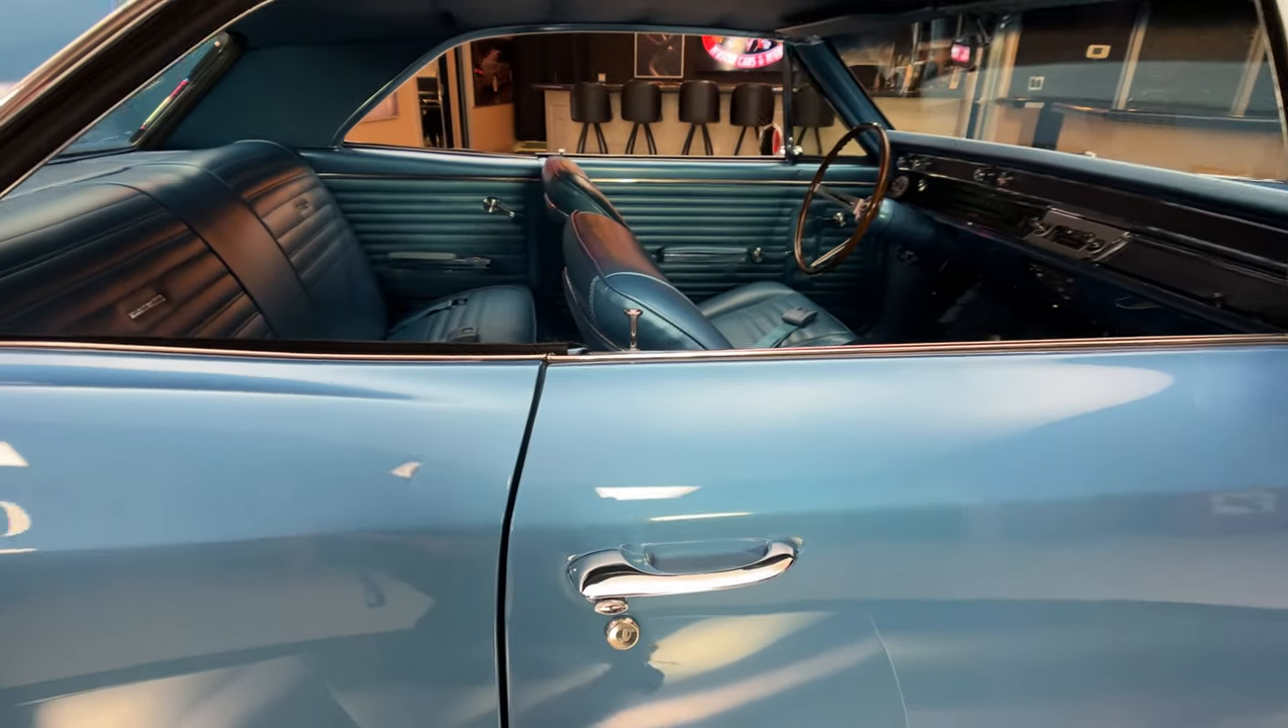You can see that that passenger door also fits just as well as the driver's door. Got a nice fit.